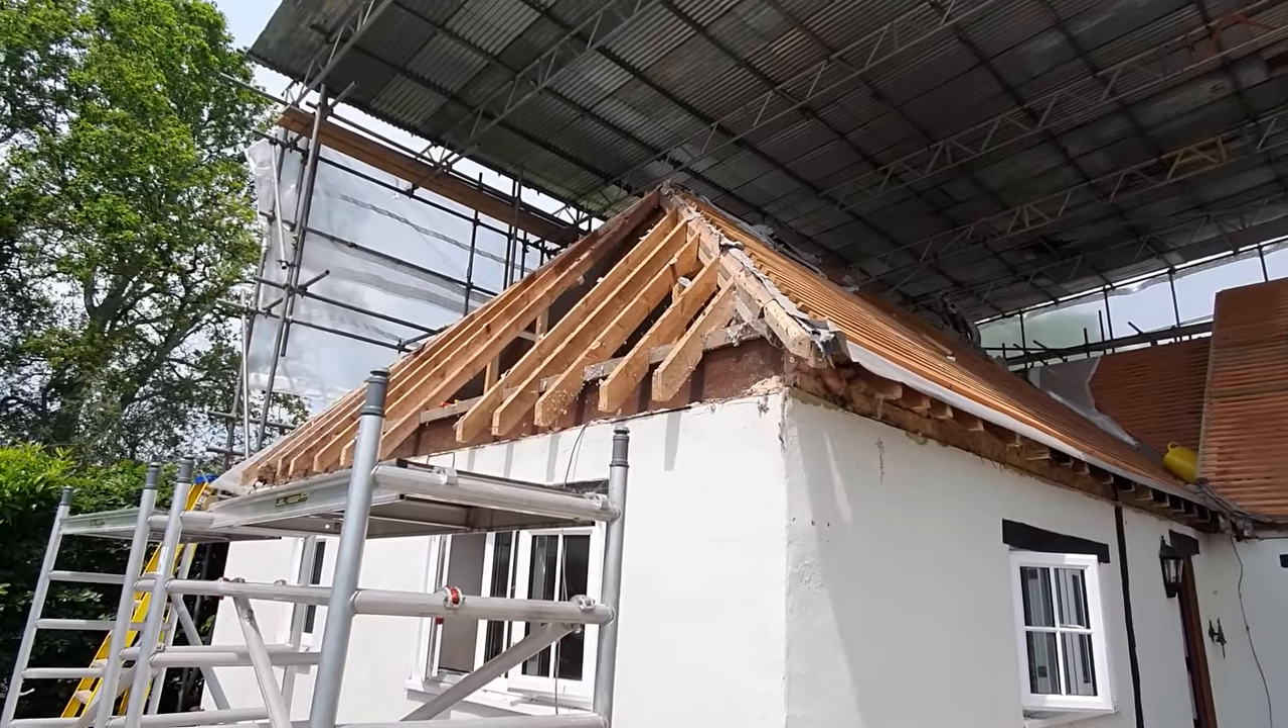We've got all of the tiles off the roof and we're now taking the battening off the roof.